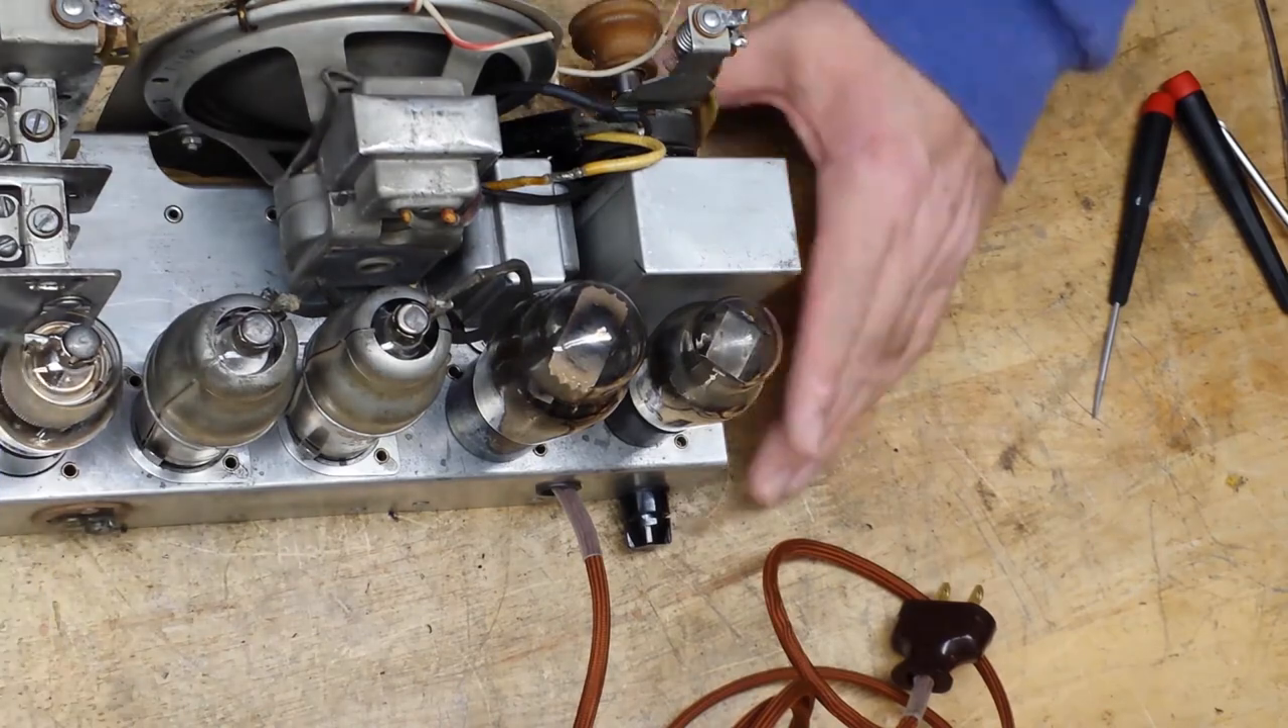And as you can see, I have installed a vintage plug on here.